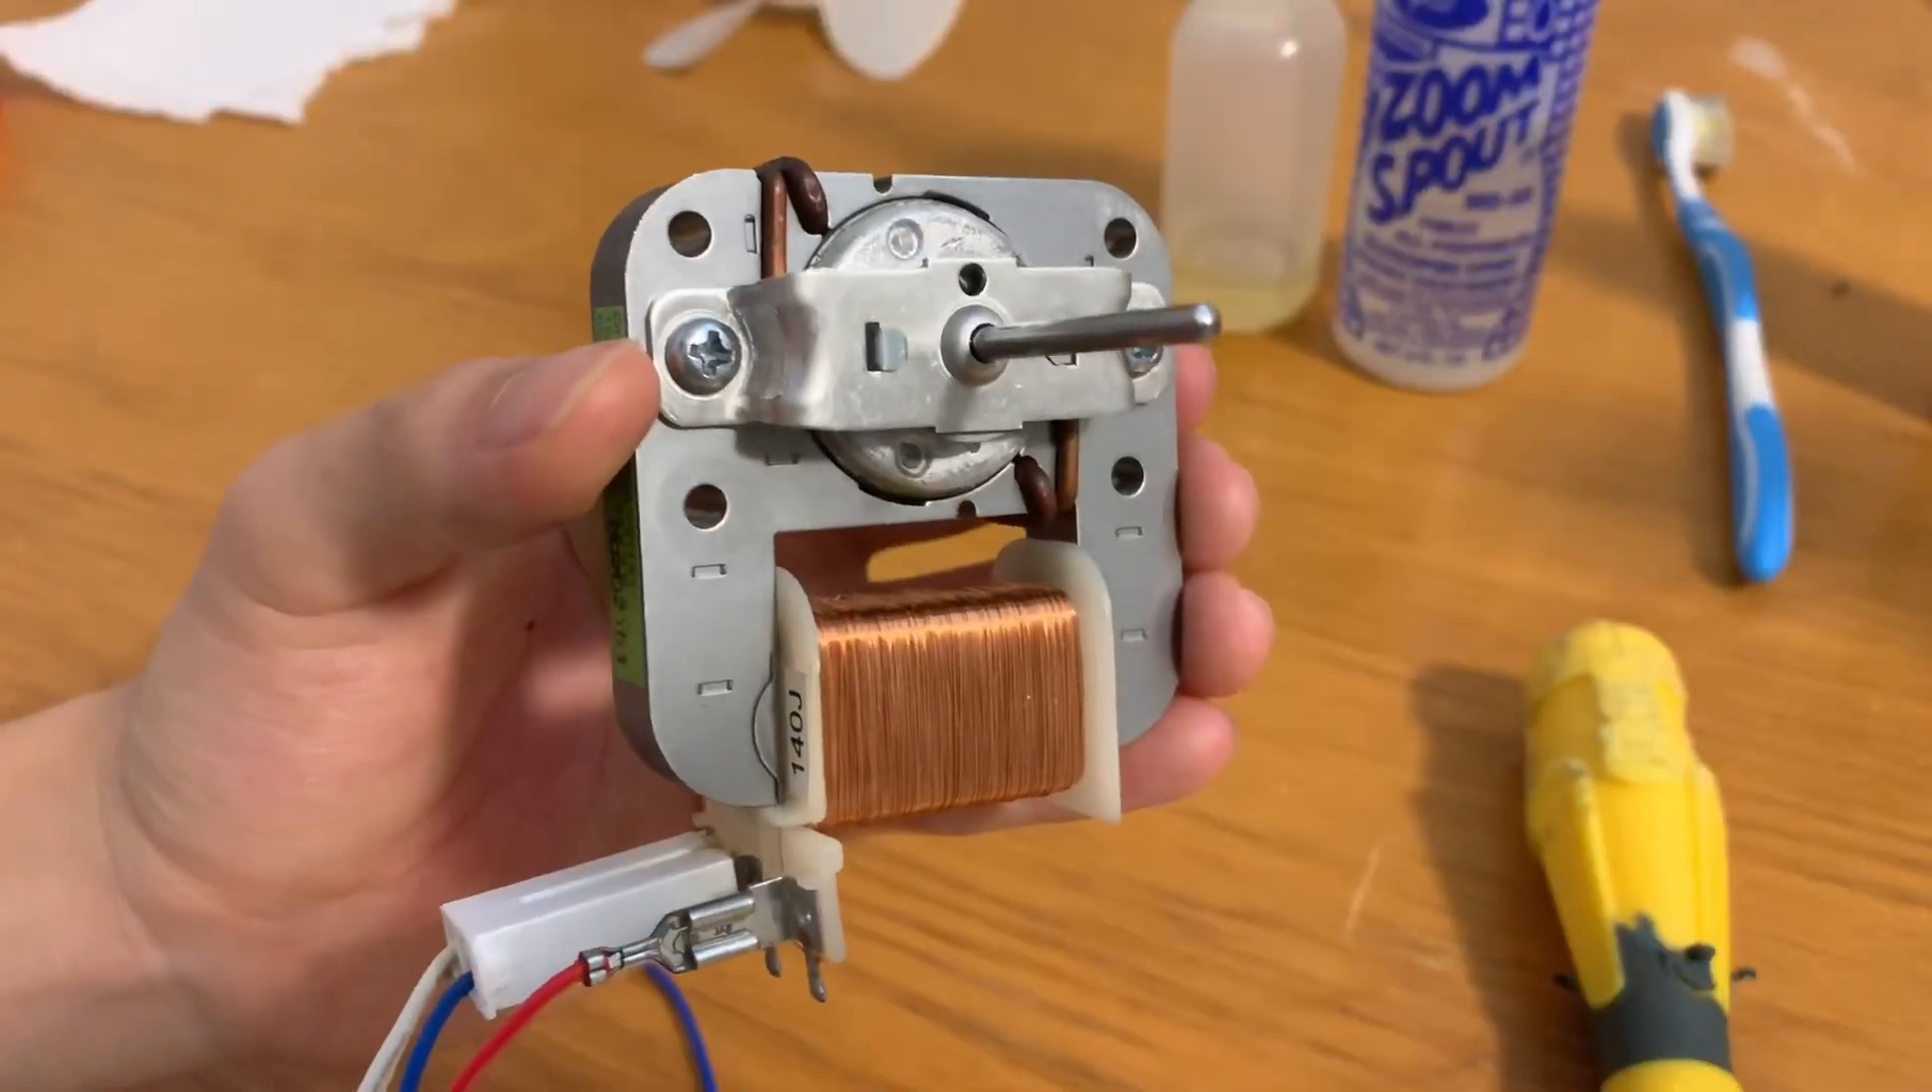Alright, here is the motor all back together.